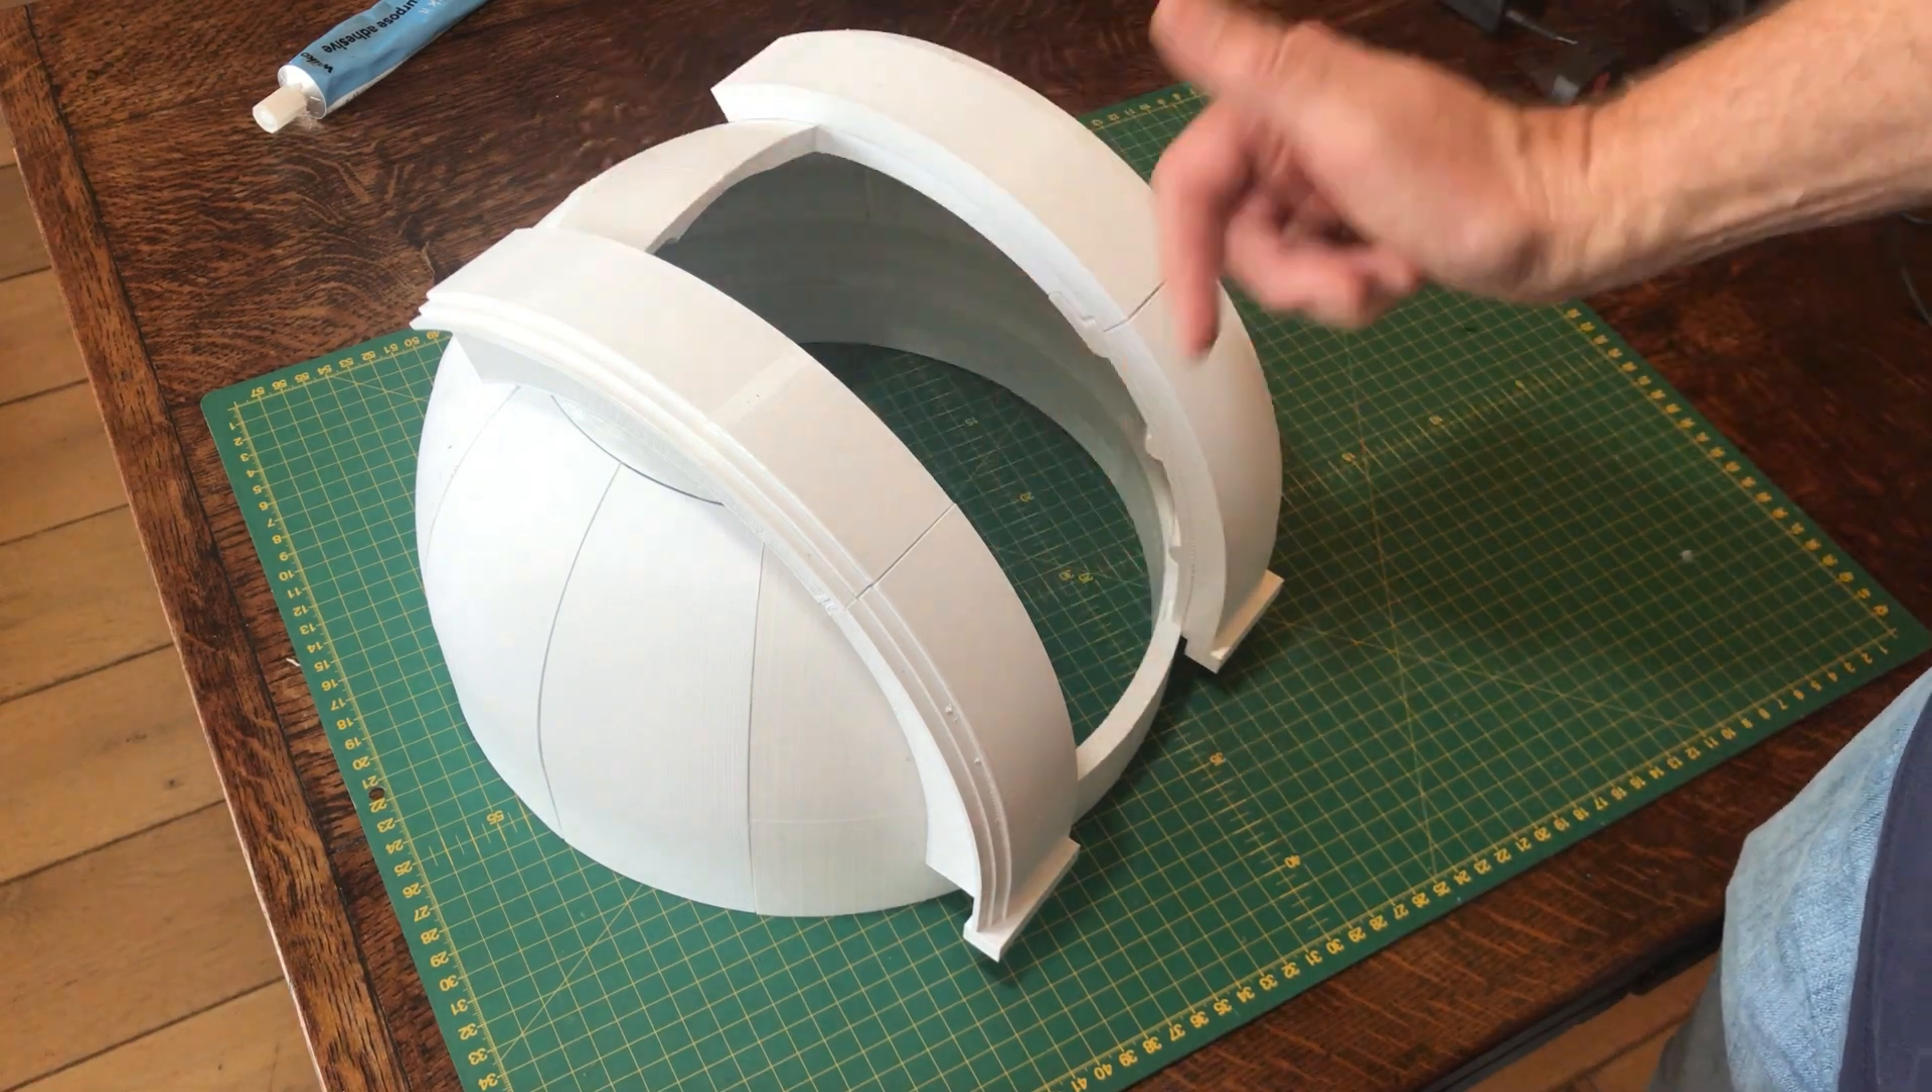So there you are those are the the fake doors in place on top of the dome and that's ready to go back onto the the telescope itself.